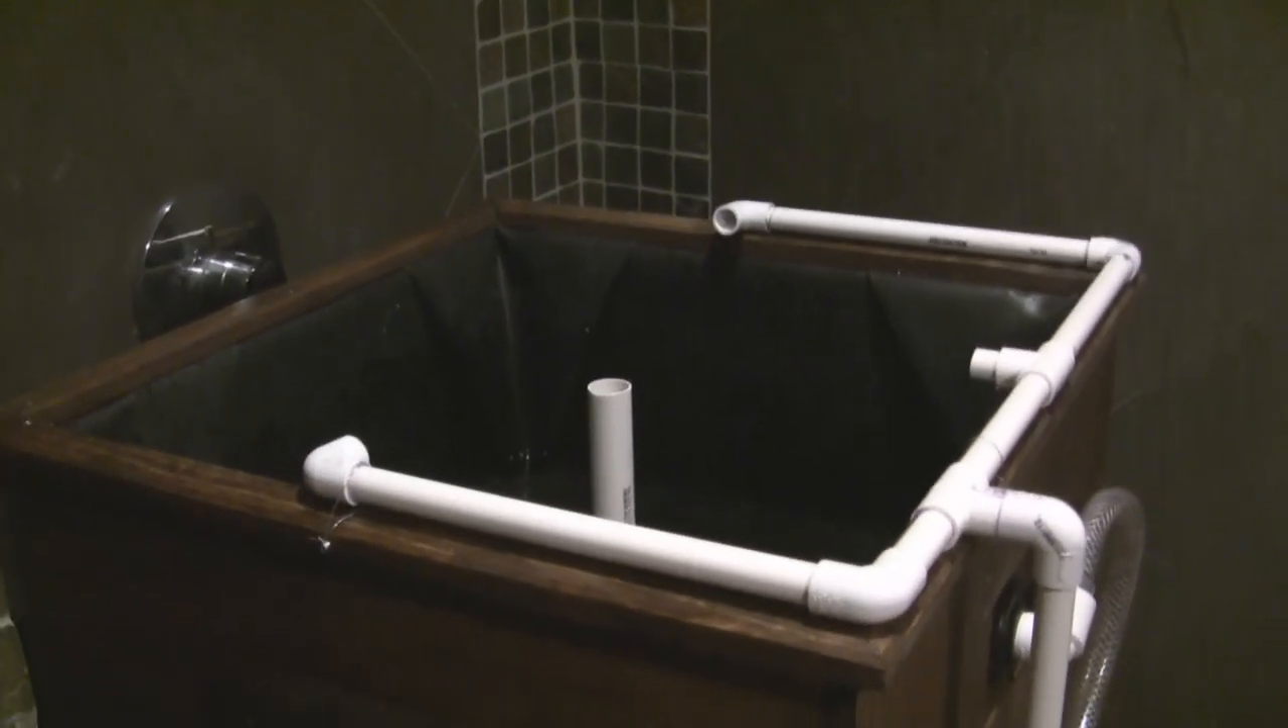Here we have the completed assembly.